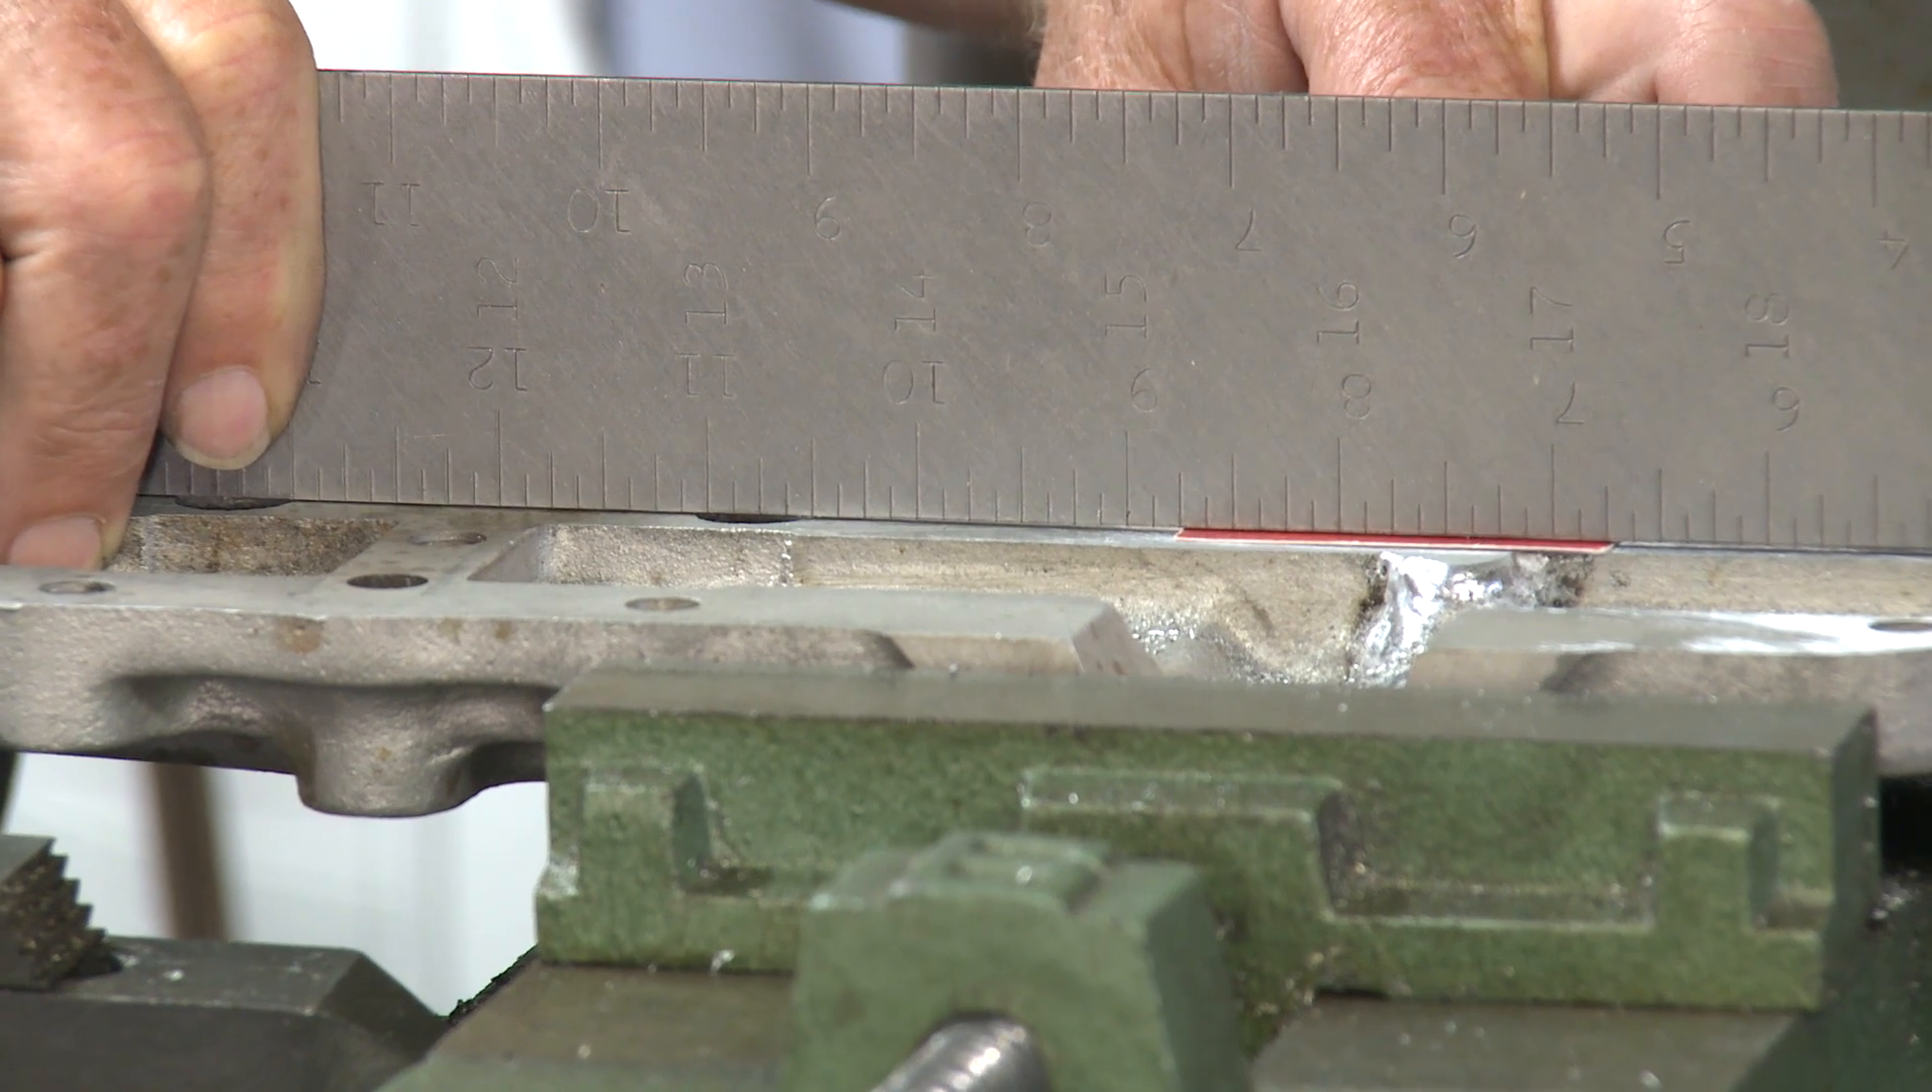Right where I welded, there's a little bit of distortion, and I can put a business card under there. Just about one inch on each side of the weld.